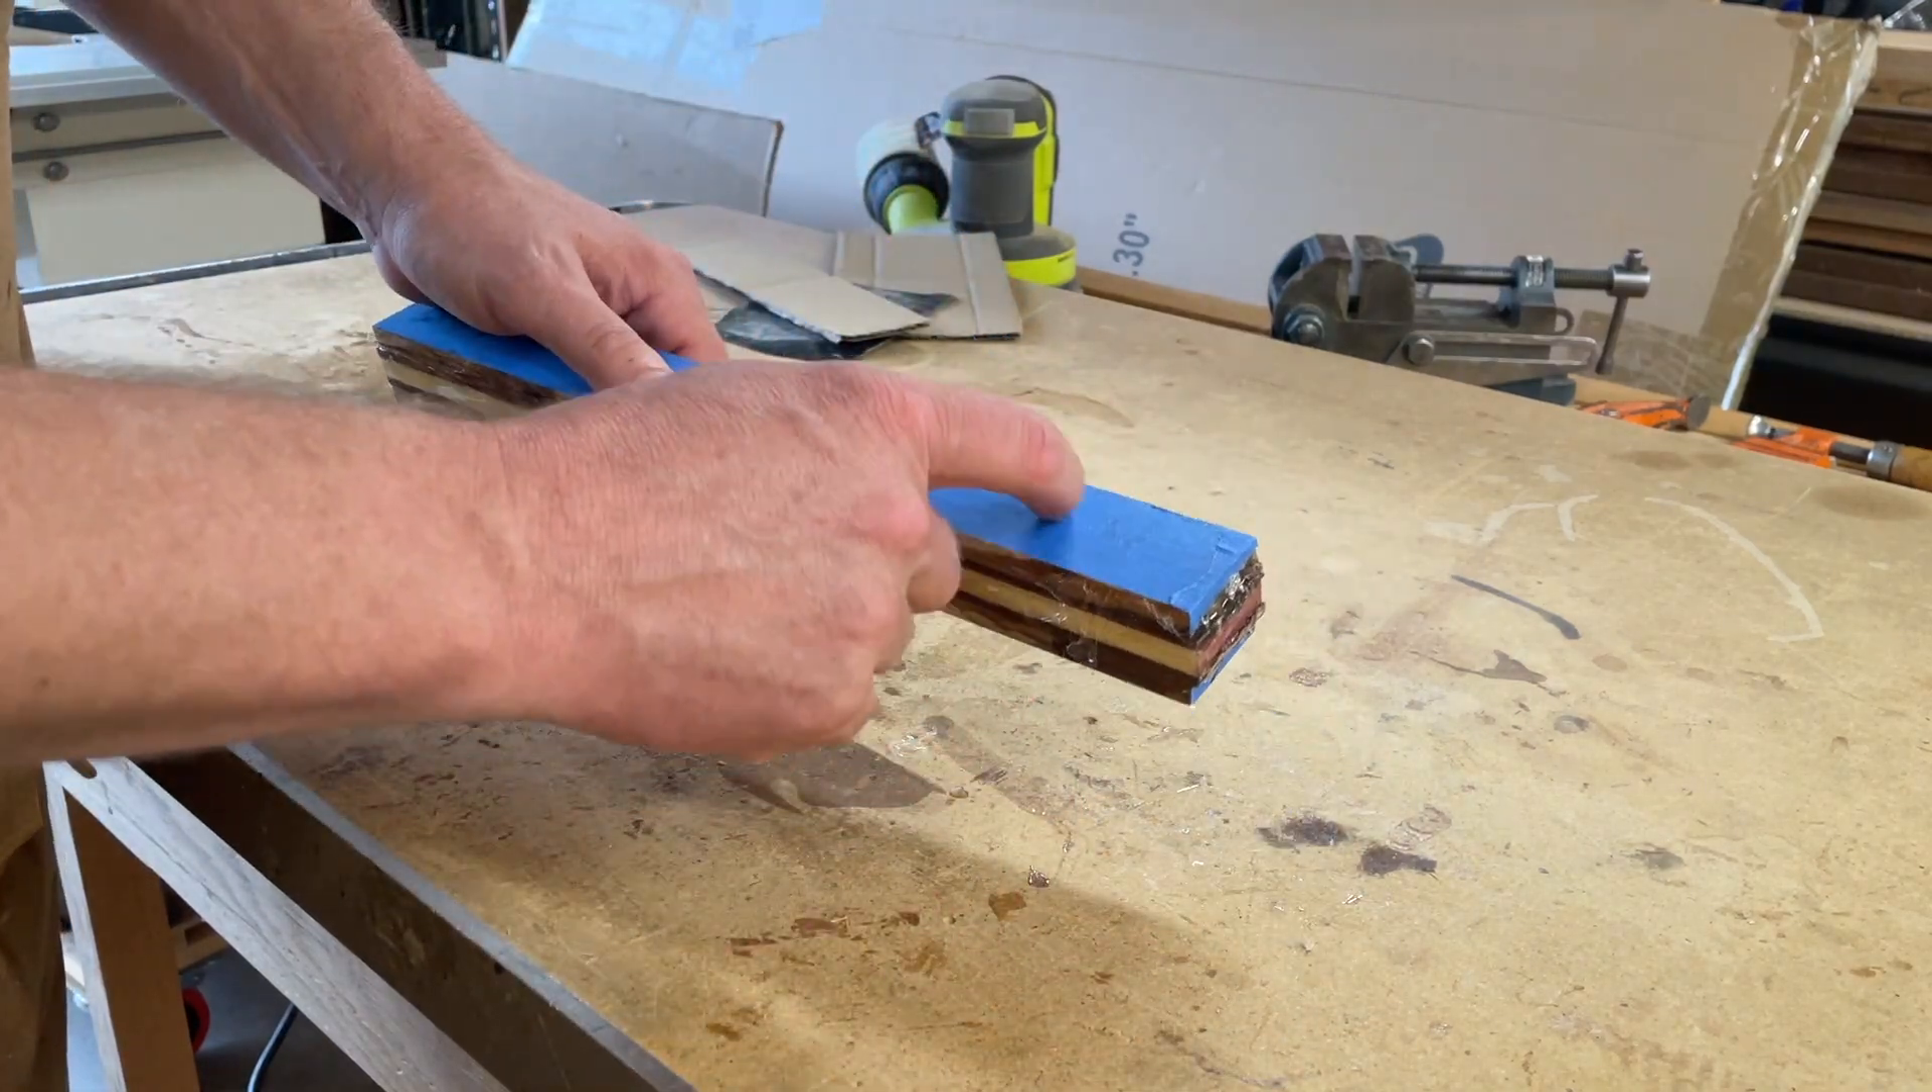Our glue up is complete i got a painter's tape on these outer edges.